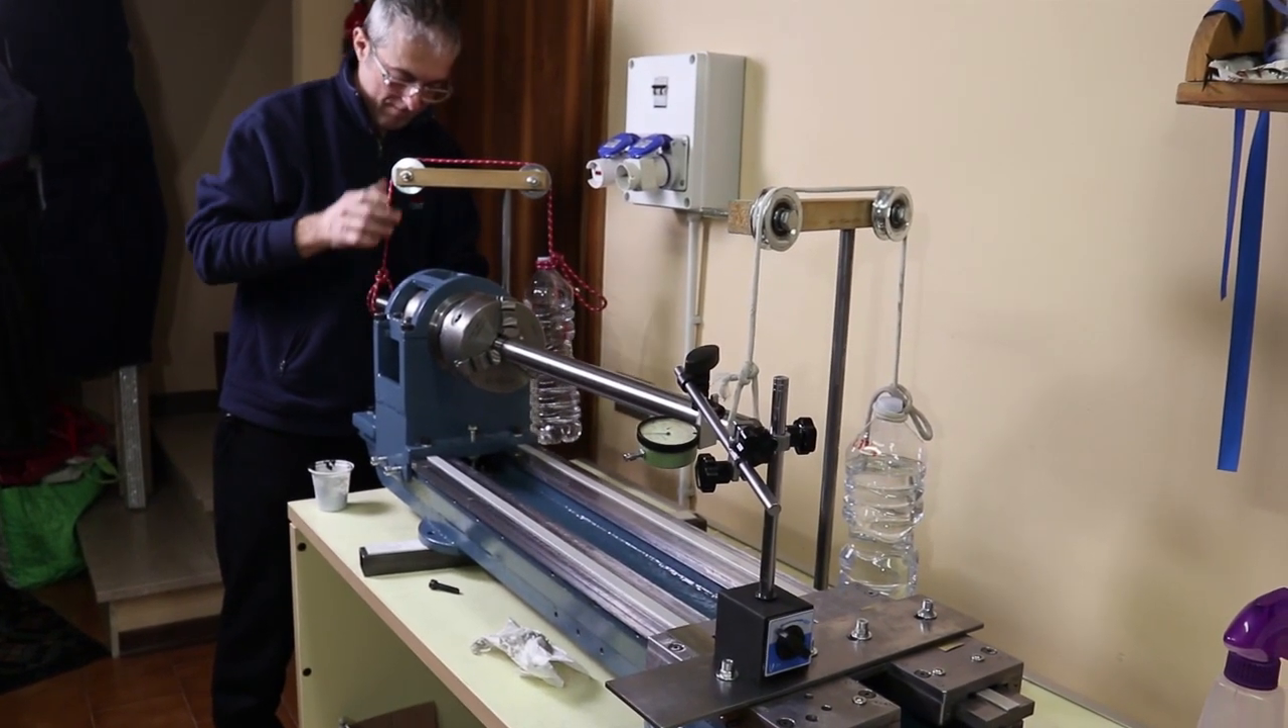And now the counterweights are hanging at the extremities.